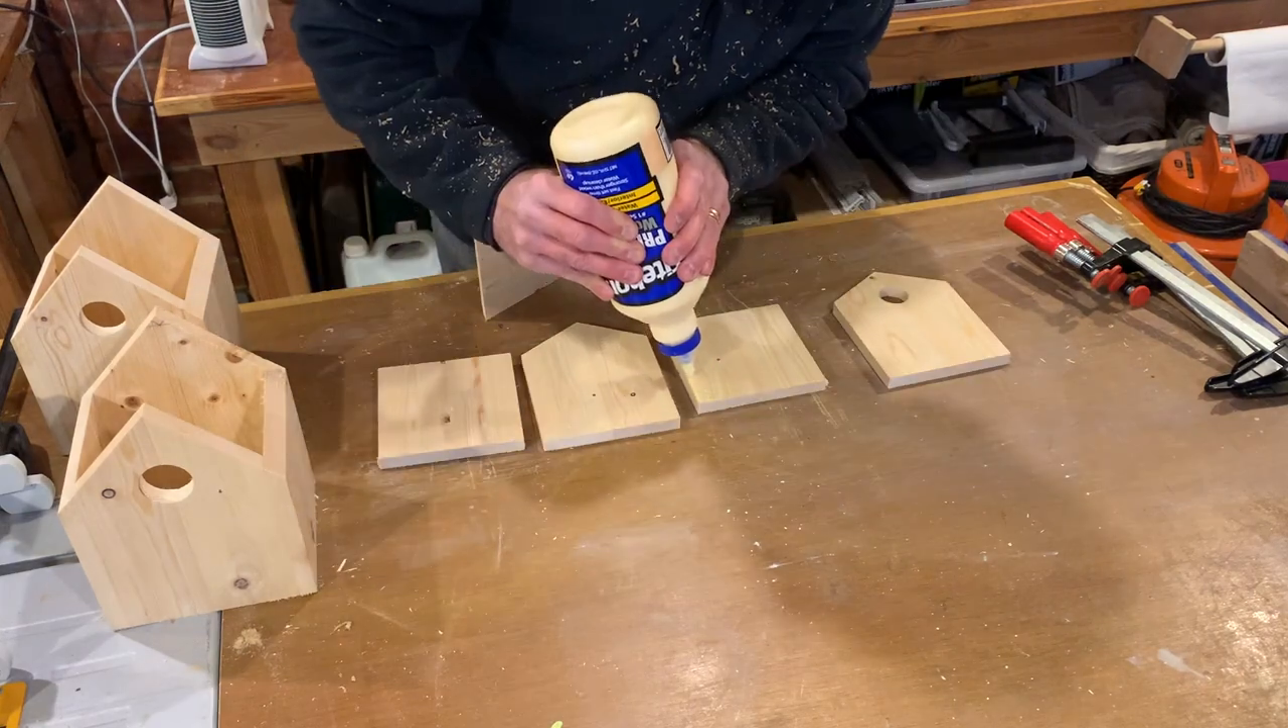As you can see, while I was waiting for those two to glue up, I'd started on a third one, where I'd already put the roof together, and now I've just got to glue the sides.